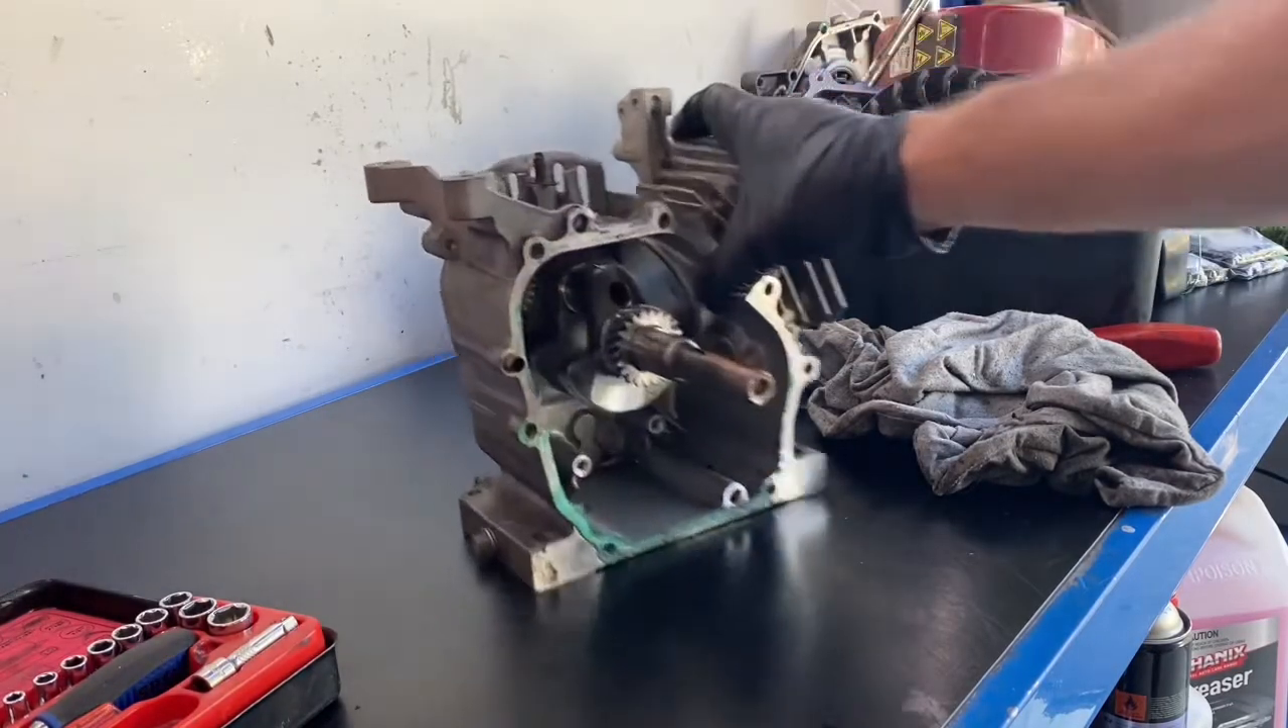Okay, the last thing to come out is the crankshaft here.